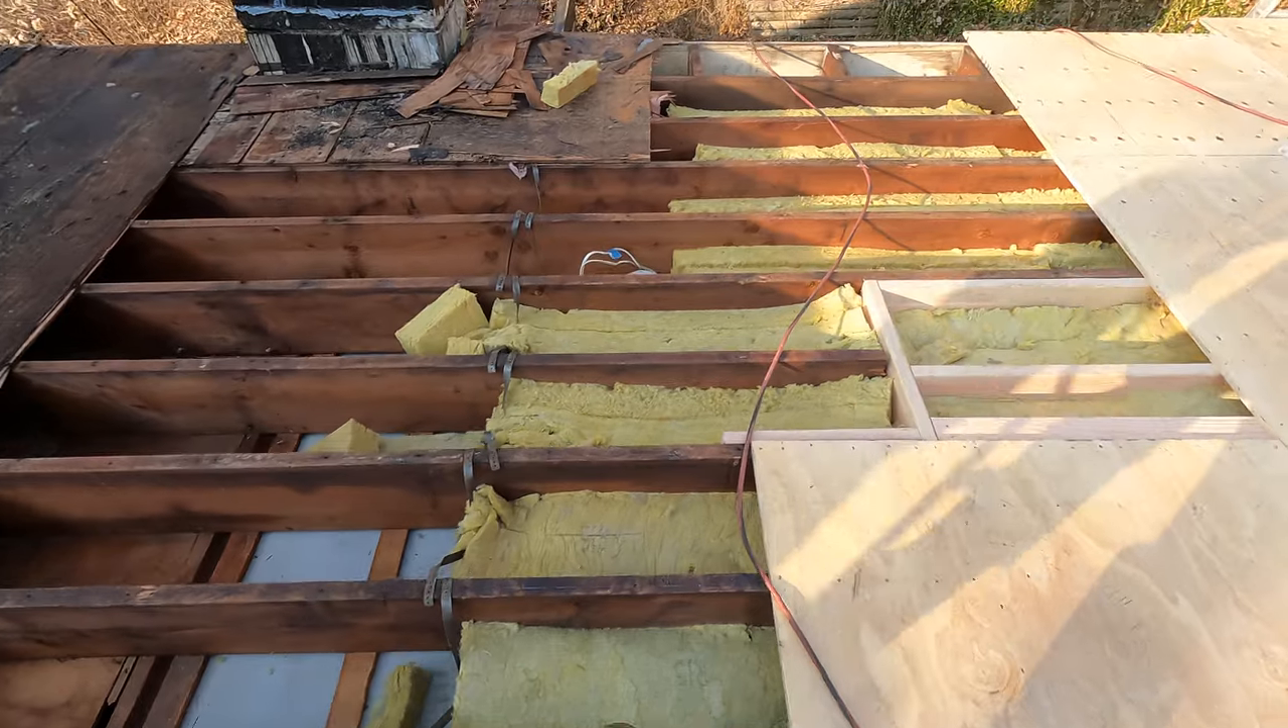We're now at the point where the last couple sheets are going in.